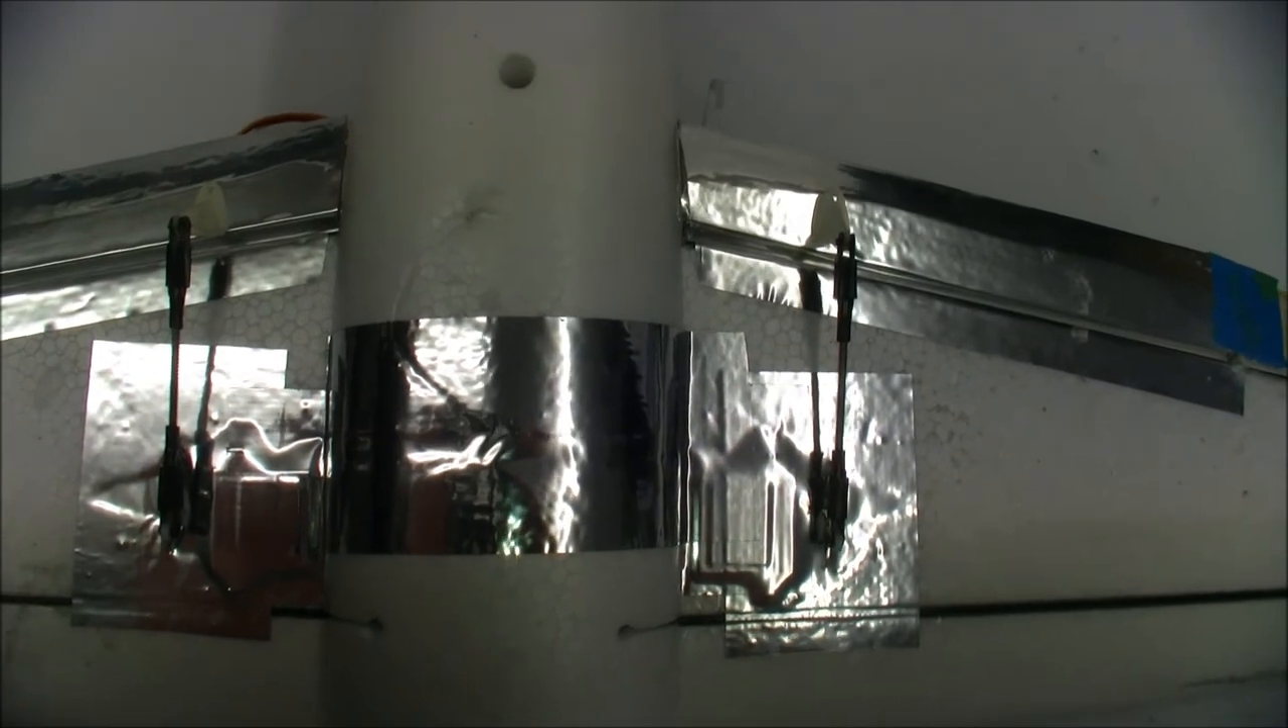Aileron servos are glued in. As you can see I've used the silver foil tape to cover them up.